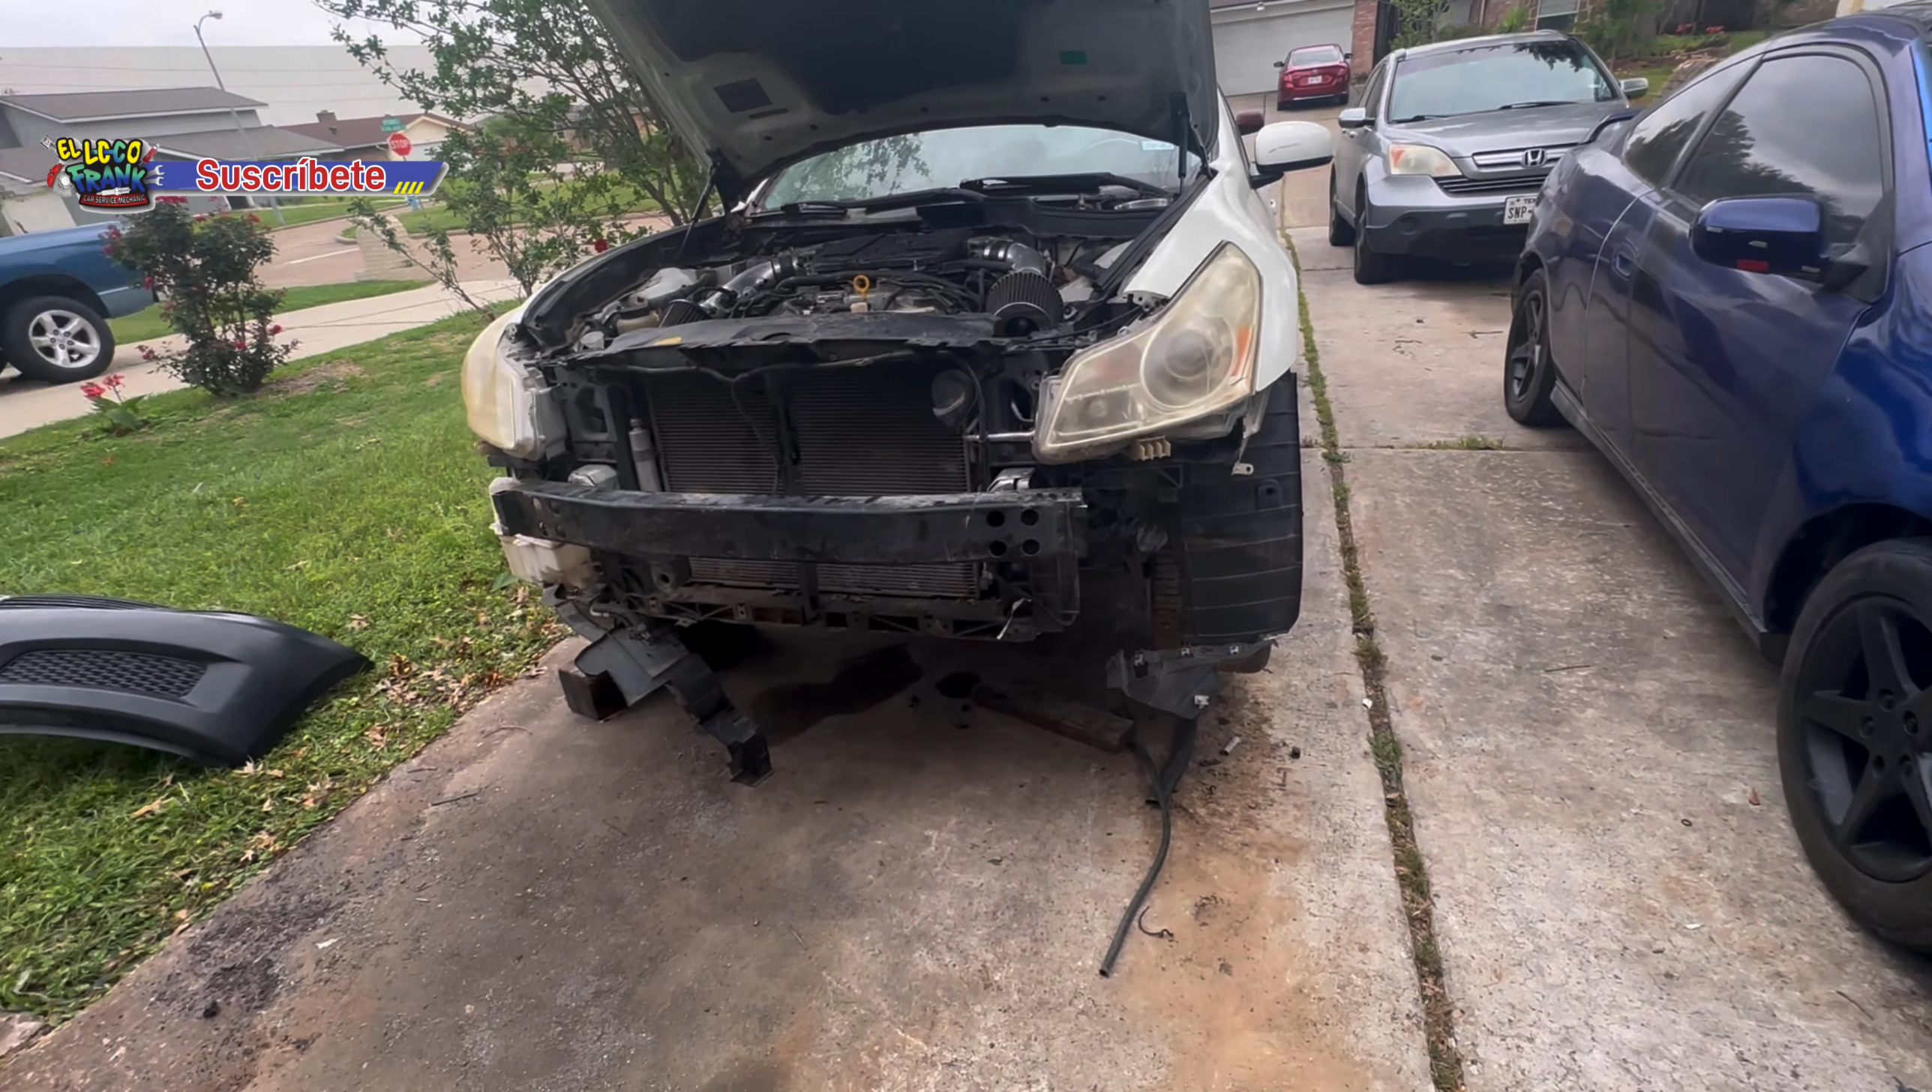Ahí lo estamos terminando falta poner el bomper ahí lo tengo.